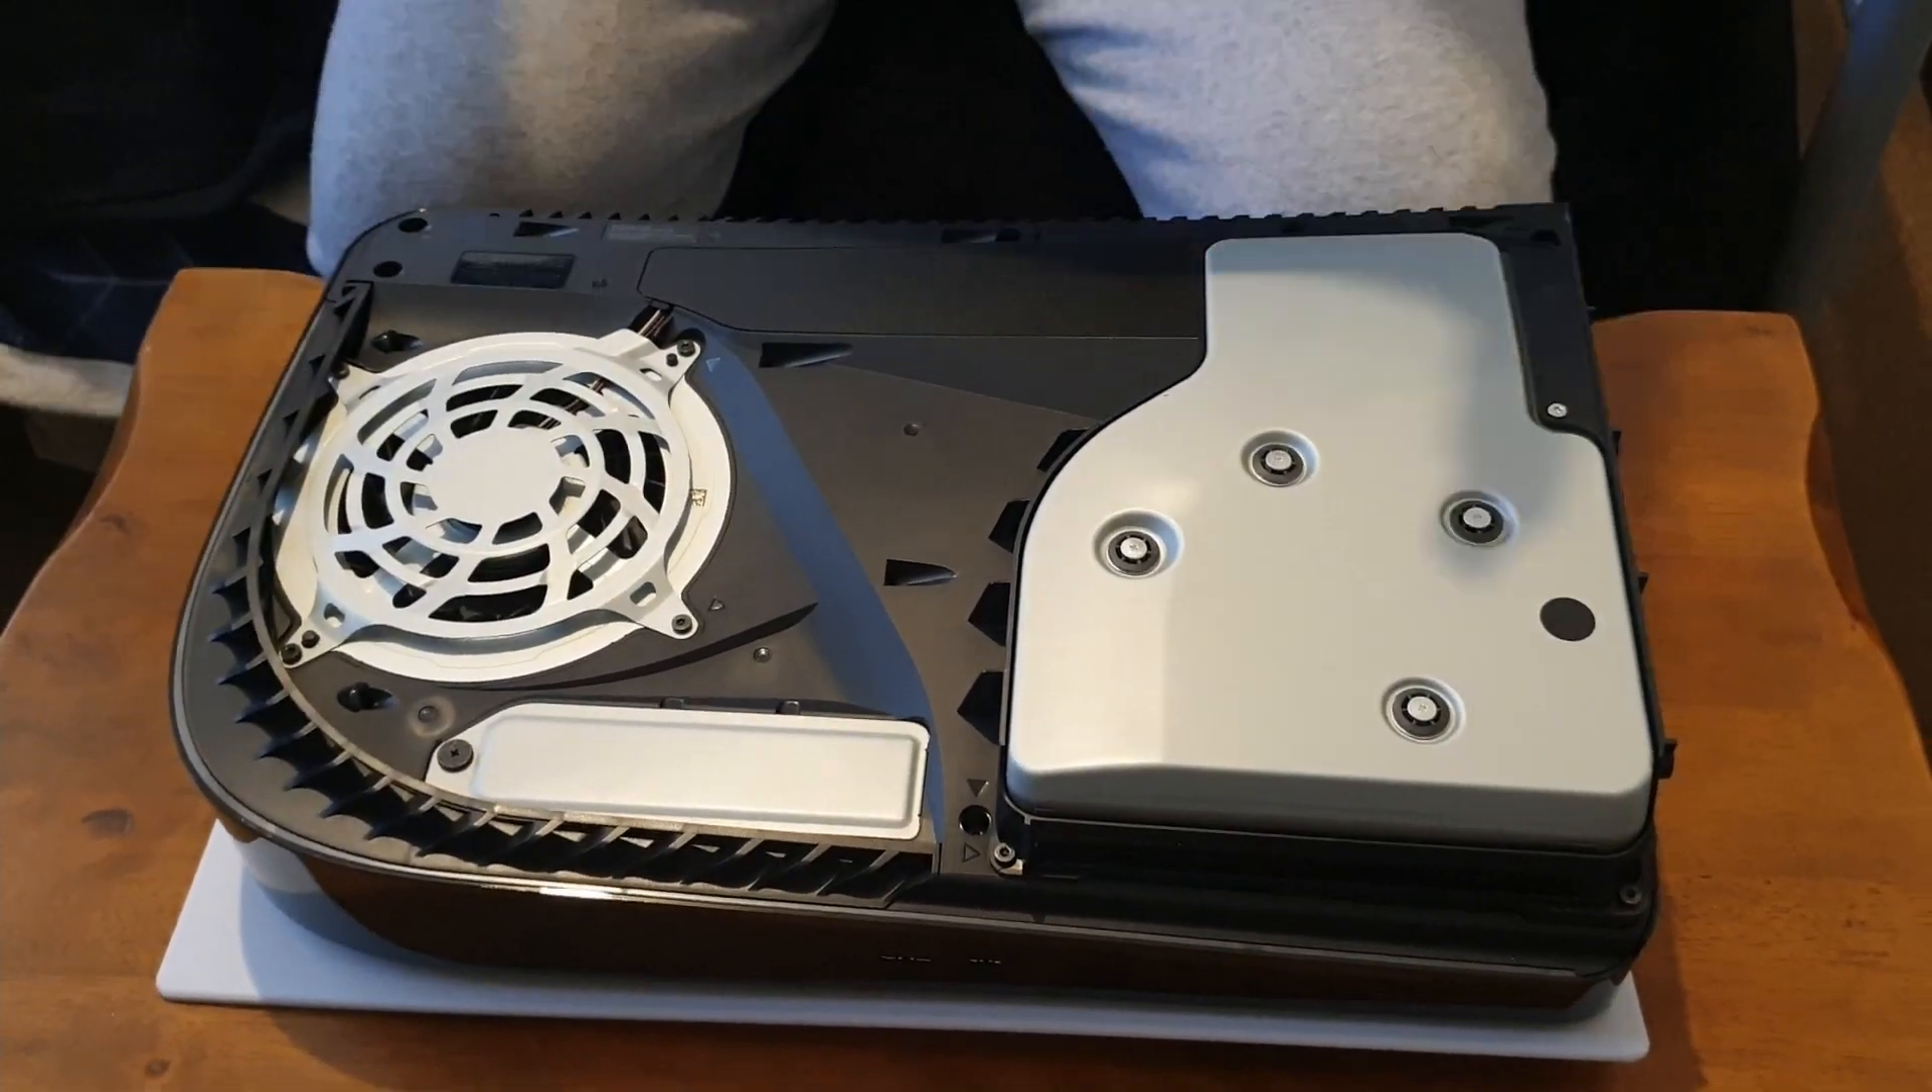That's the side panel off no scratches nothing.